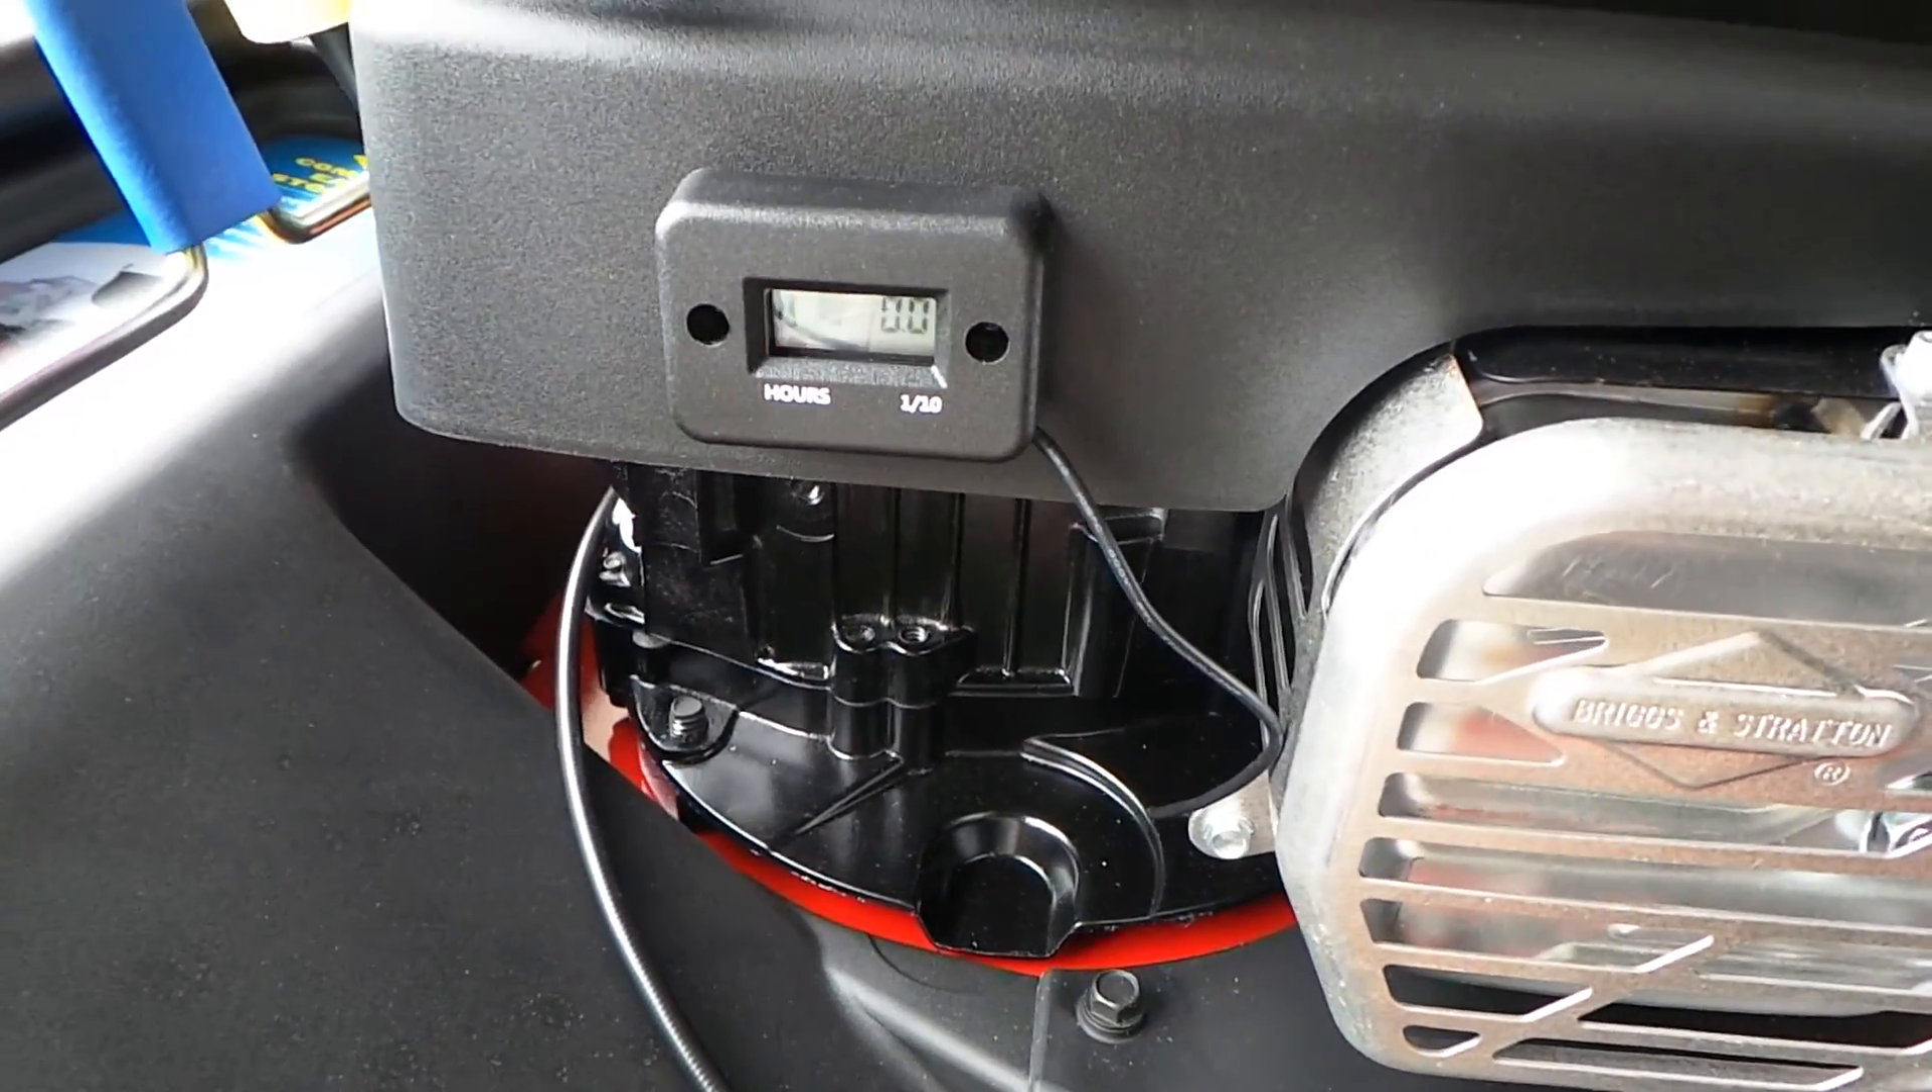As you can see it's all set up here the display is hooked up.